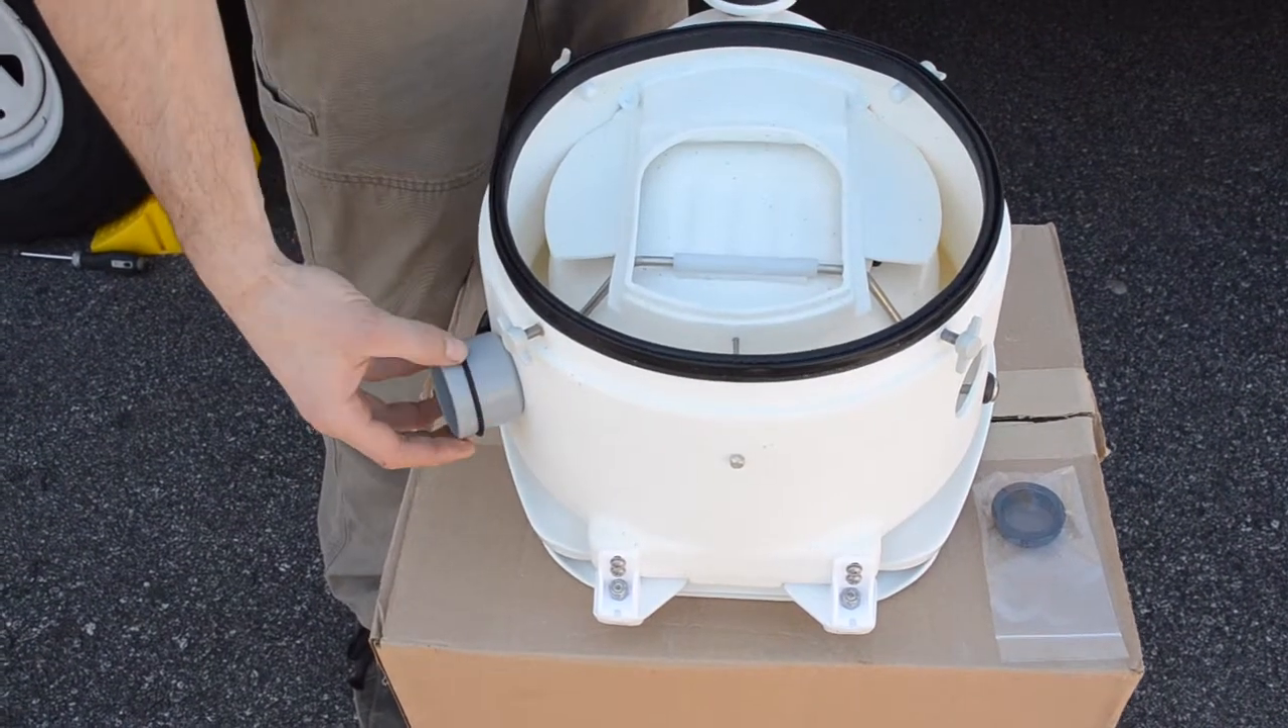We've already installed the collar into this vent hole.